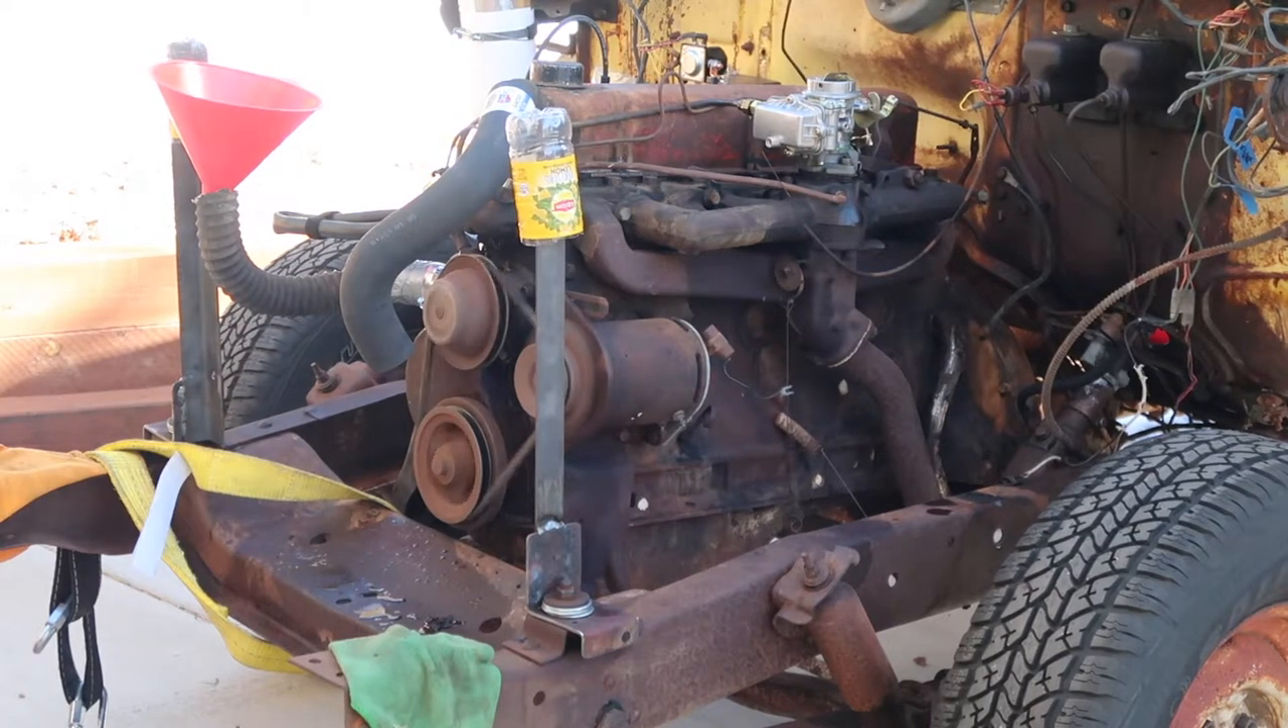Yep, we forgot to put the fan back on.